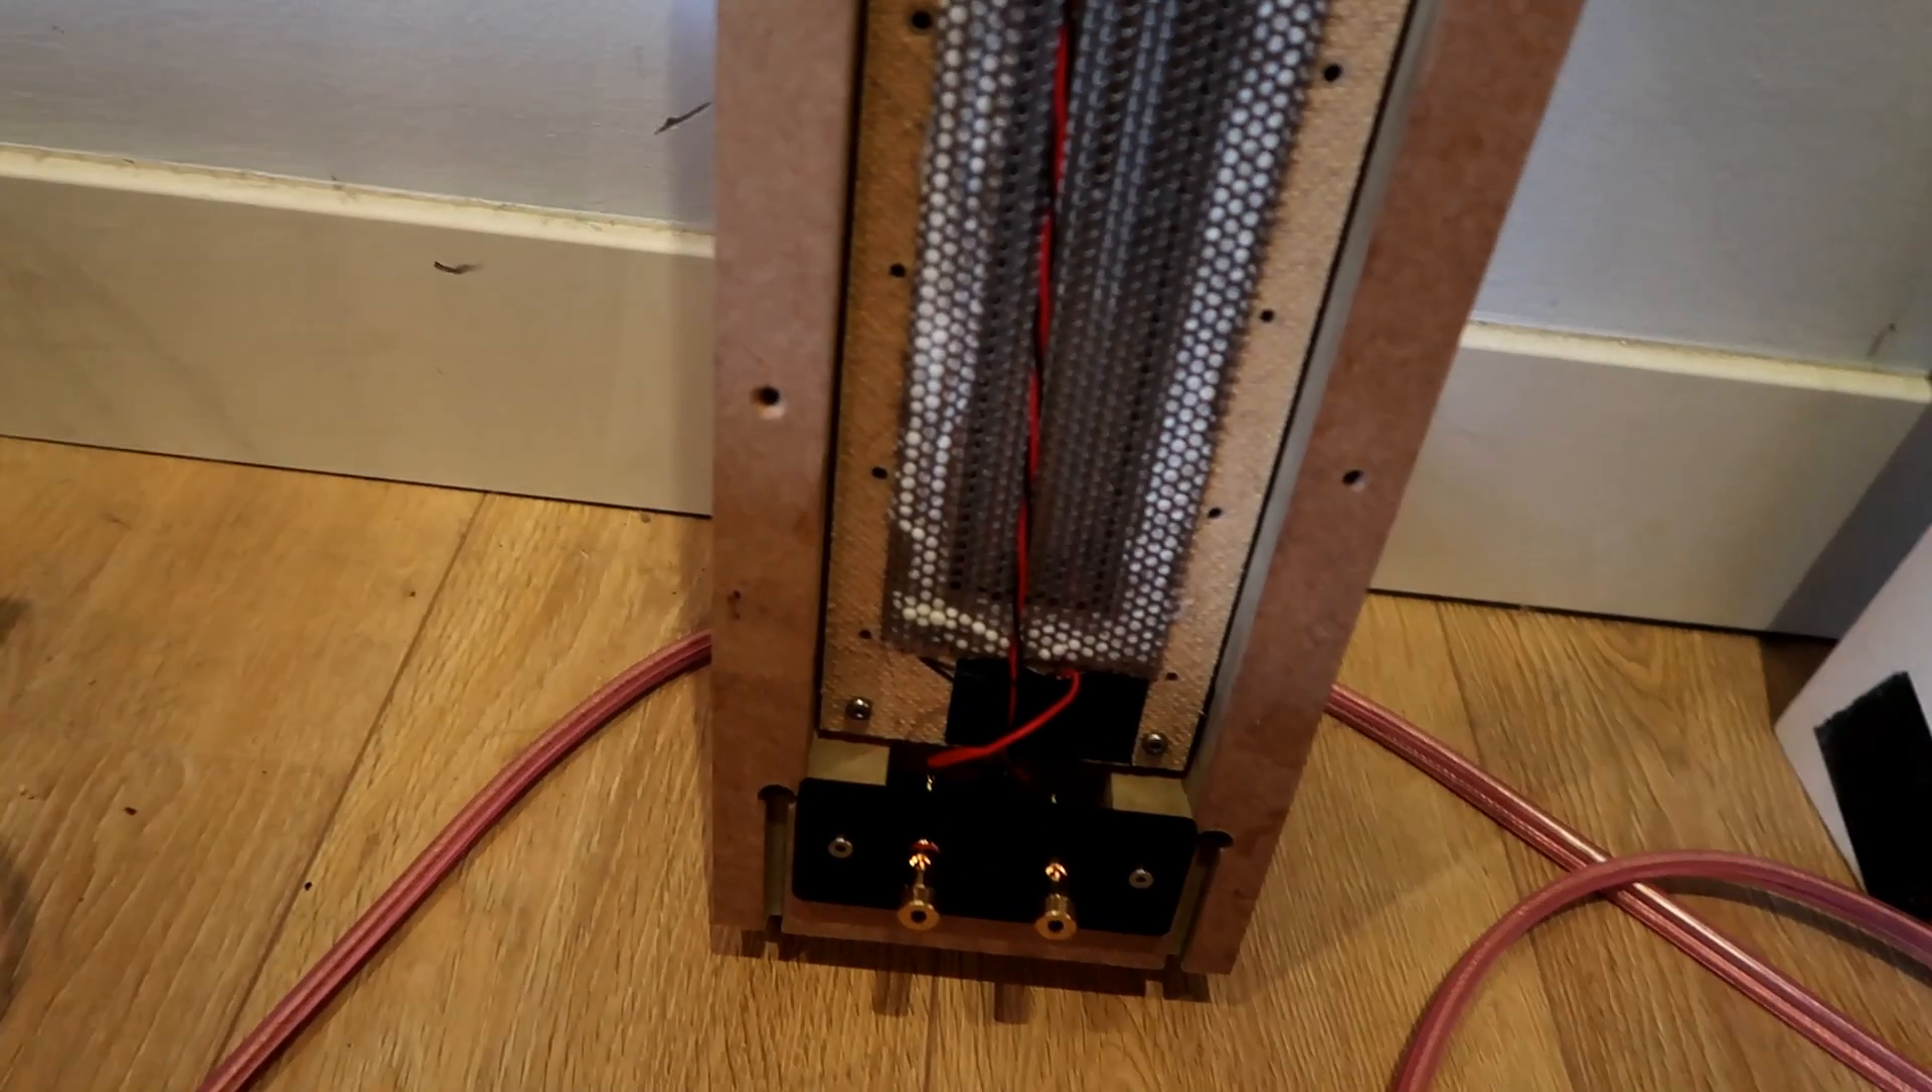I added a terminal here.